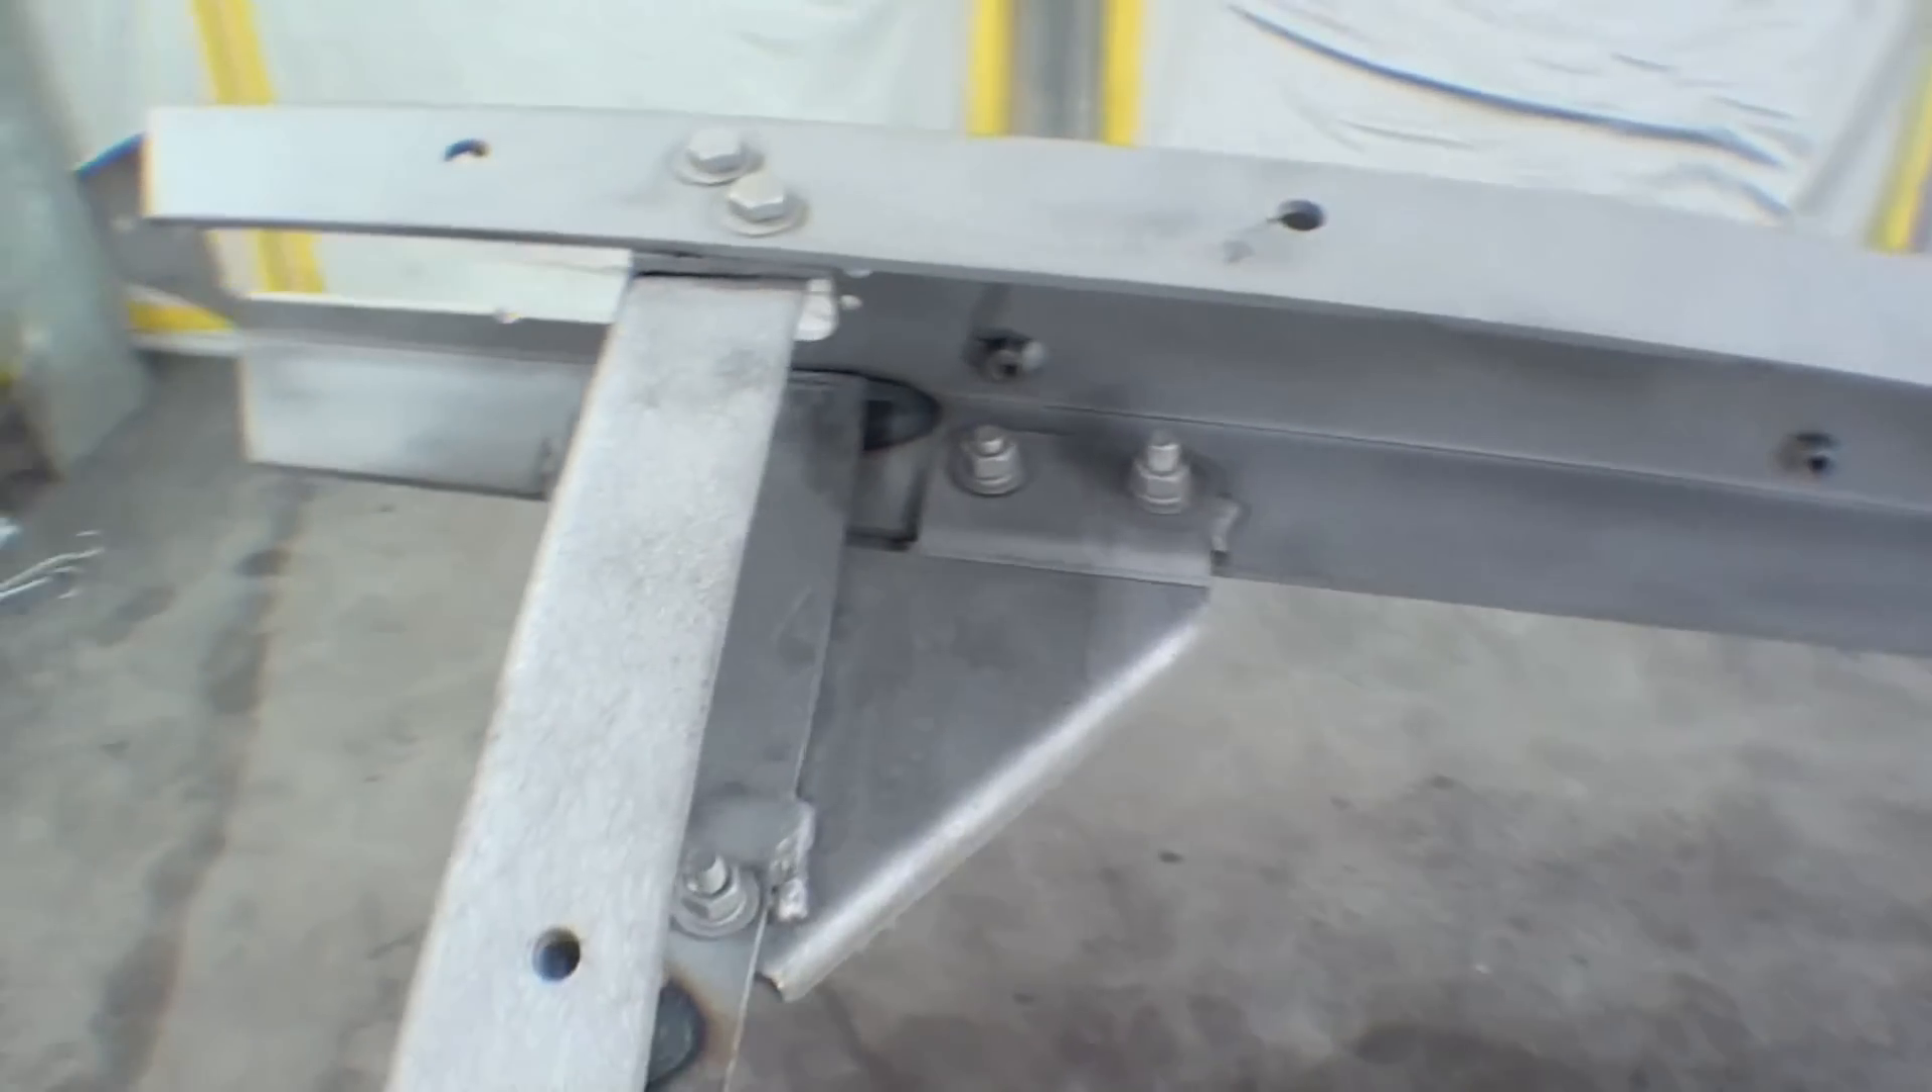But we have our leaf spring gussets, they are tack welded in and bolted in quite nicely.